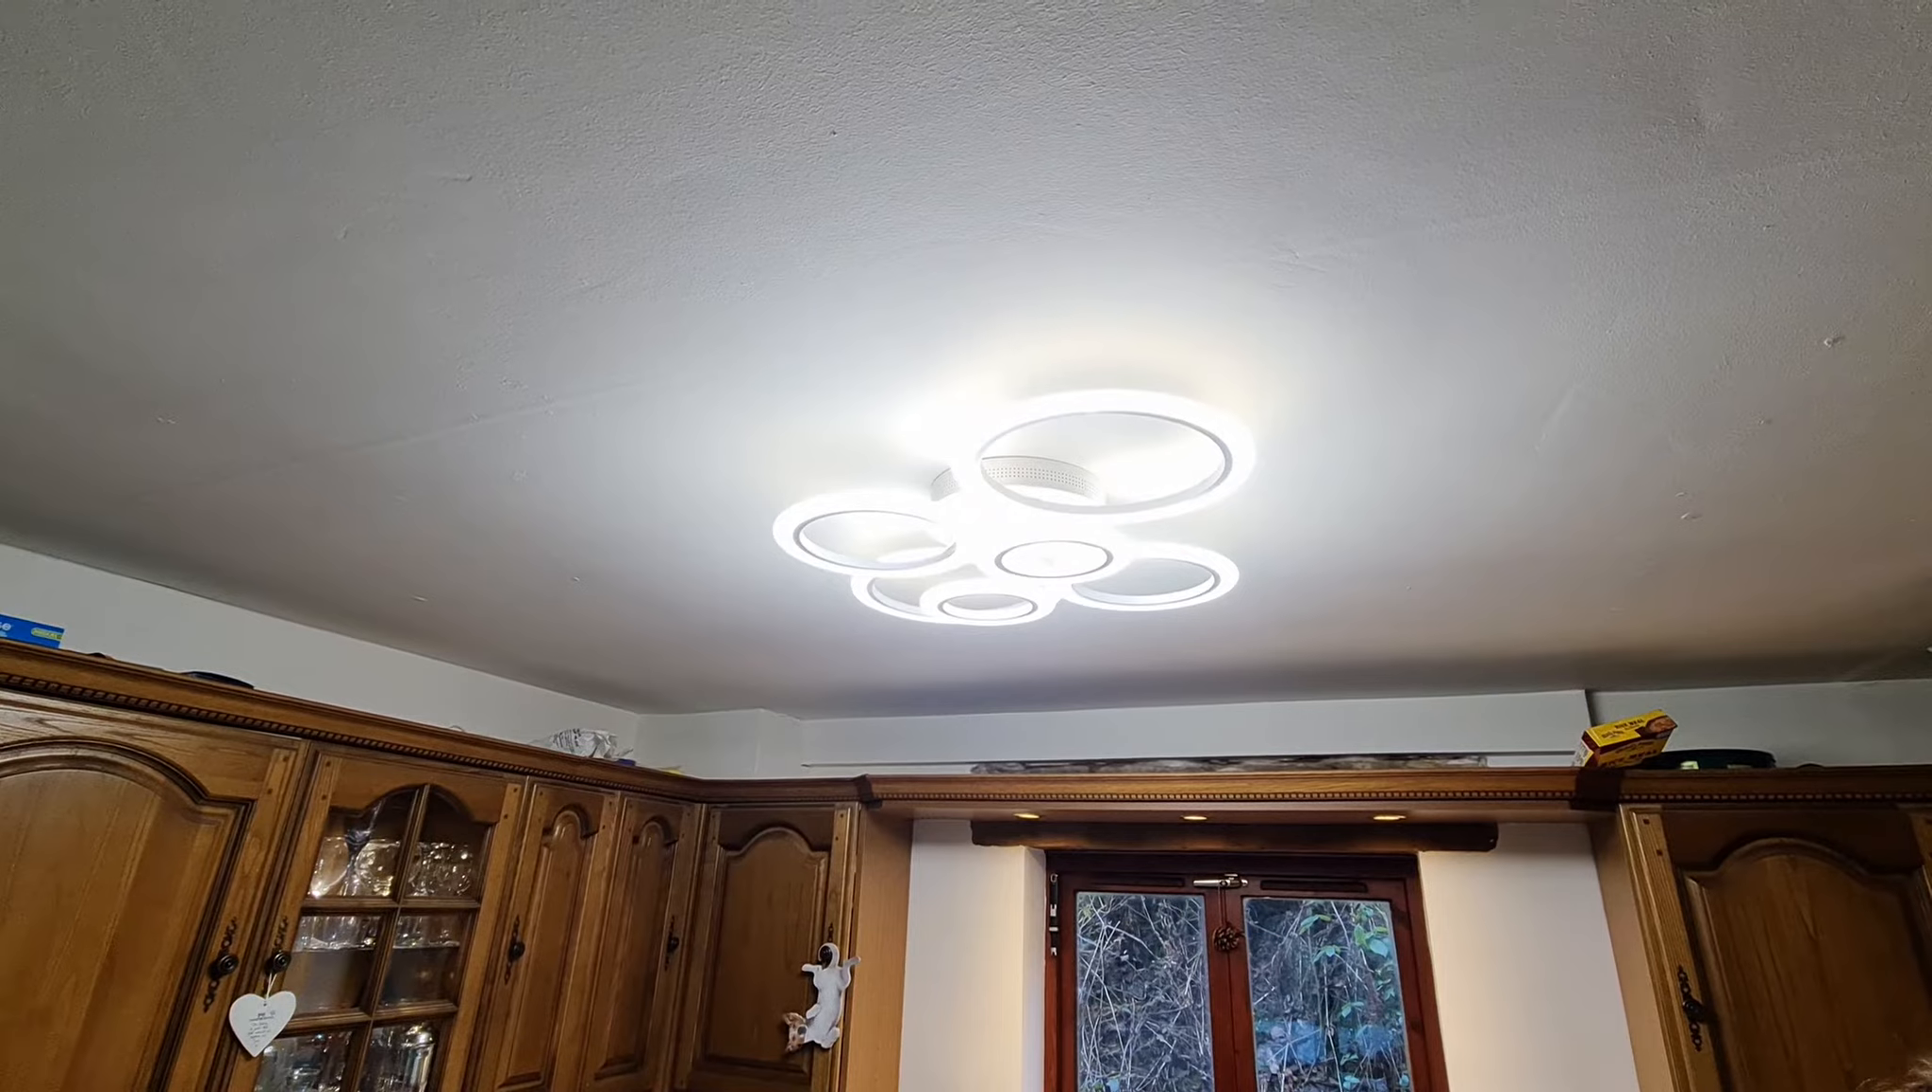That's the light all finished.